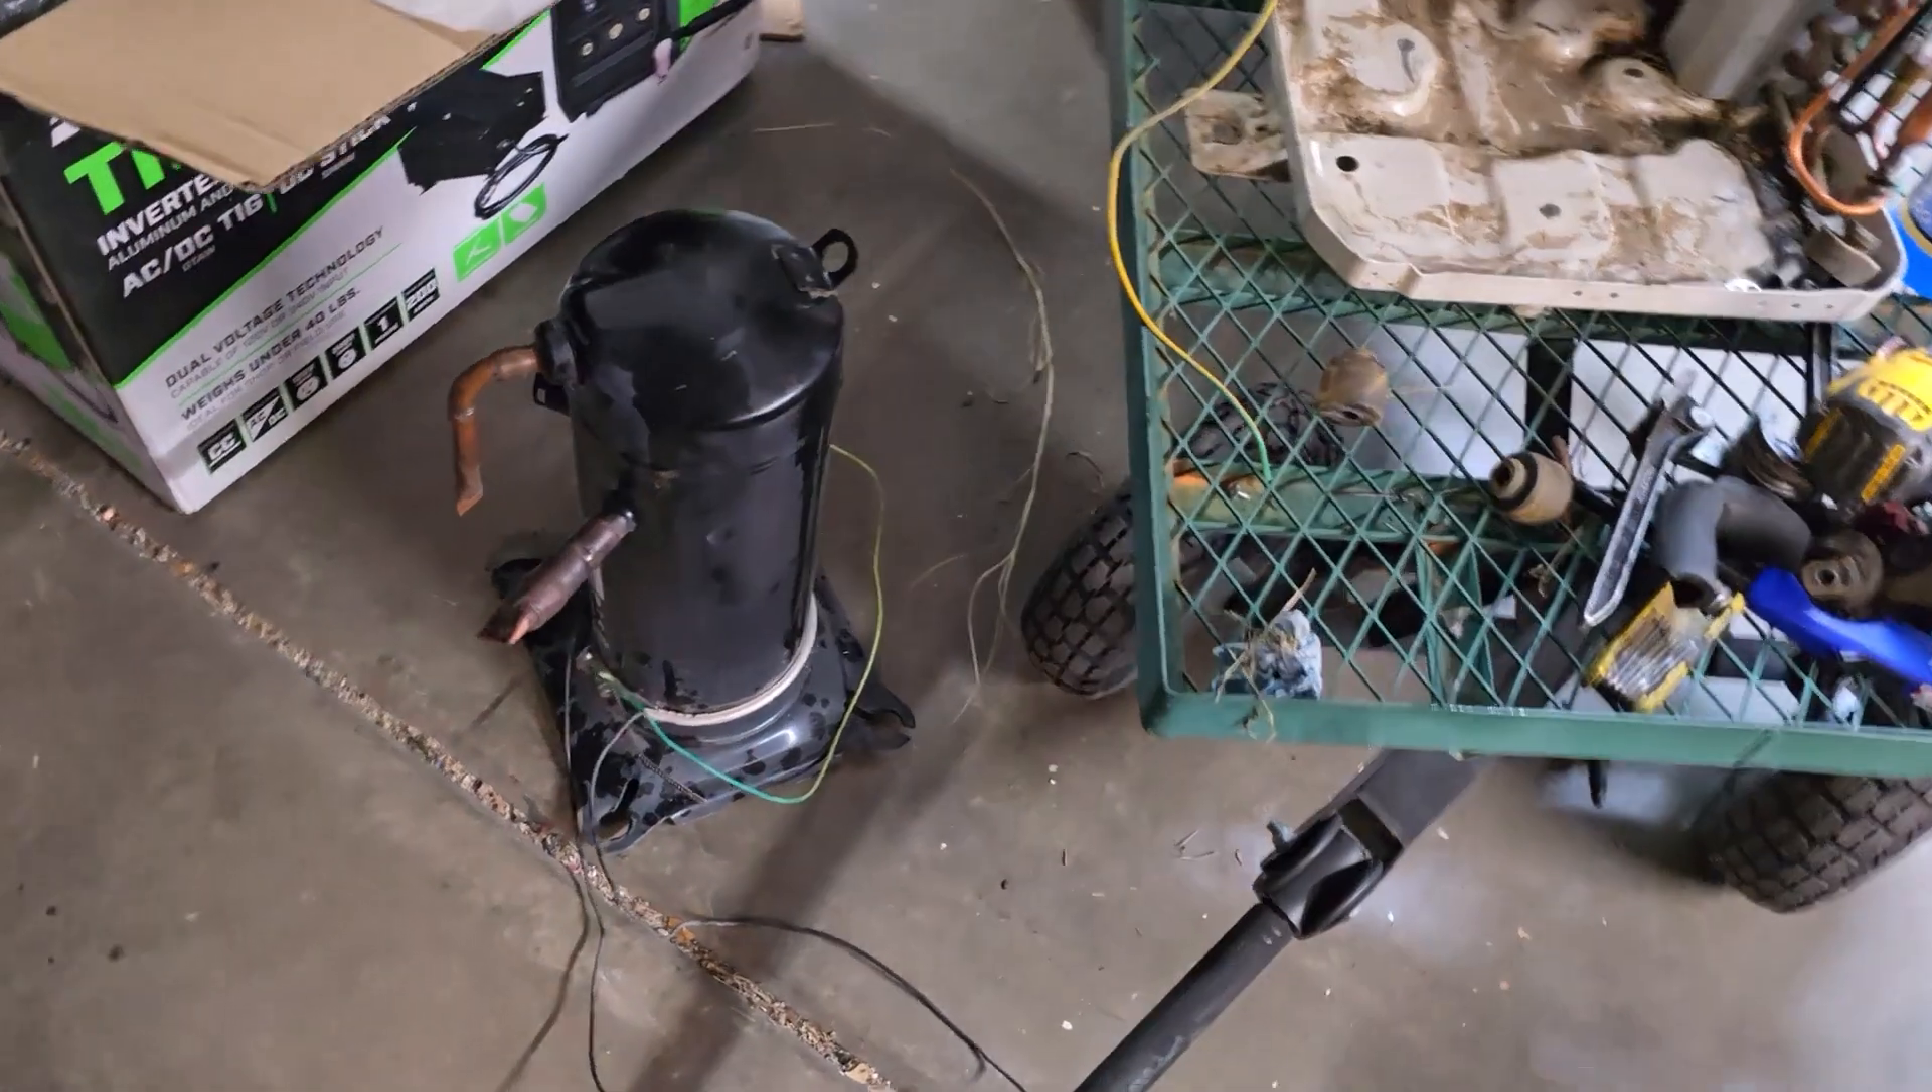We got the DC compressor out.